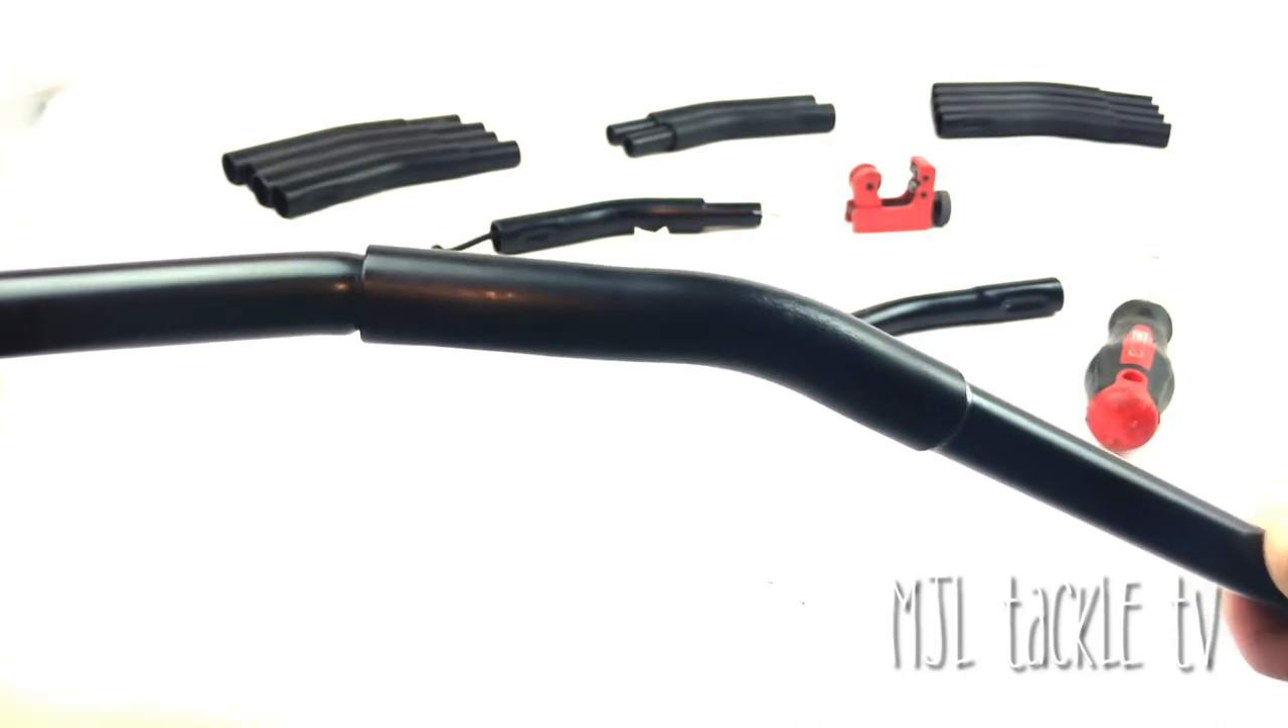Here's the armor joint fitted so we've got it attached to the top section and also the bottom section with a little groove.